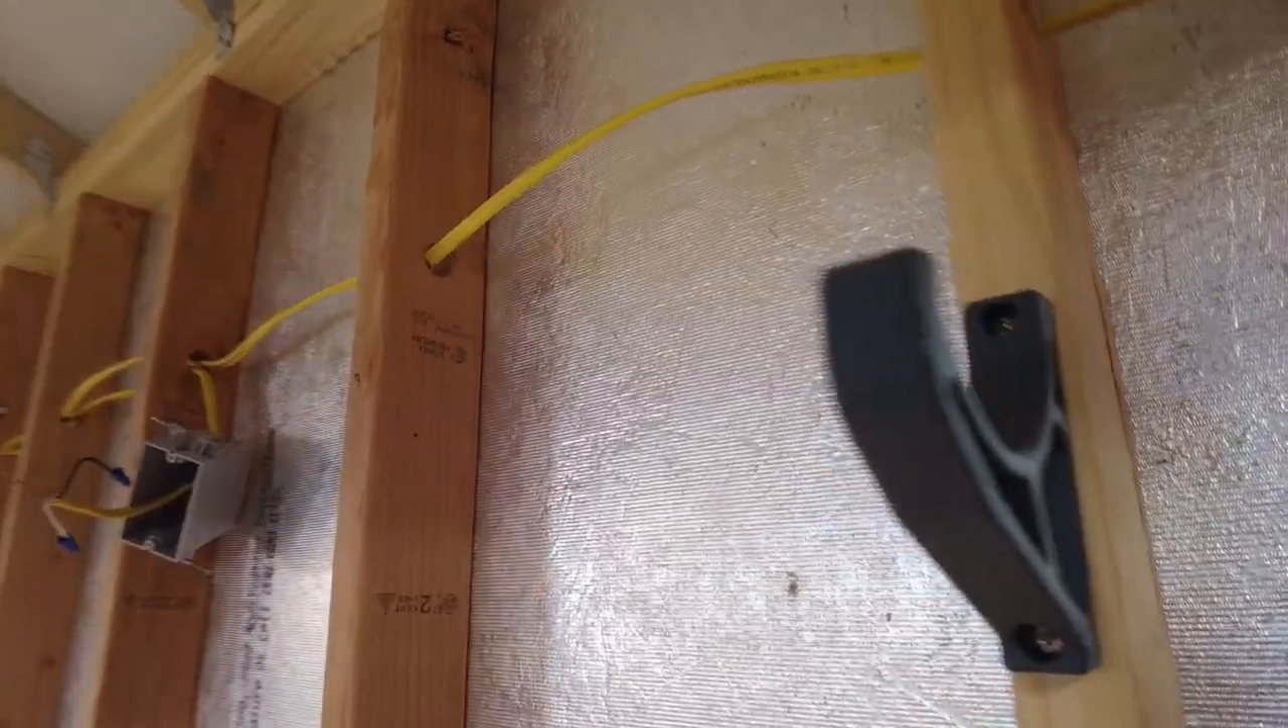Okay, our first print, the strong wall hook by ItGuru on printables, is successfully mounted to the wall. It looks super great in that atomic gray PLA.